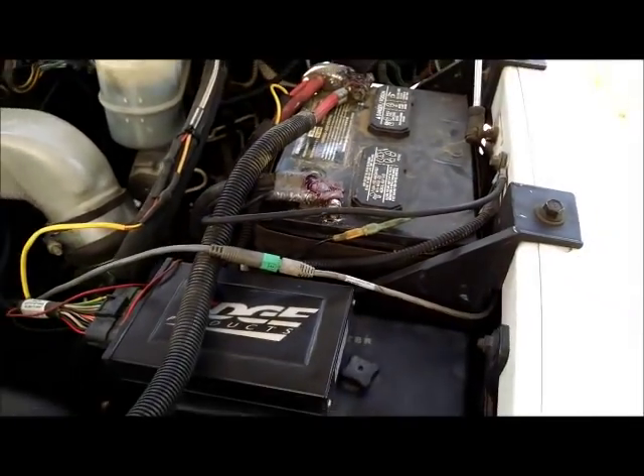We have the chip back in place where it was mounted.